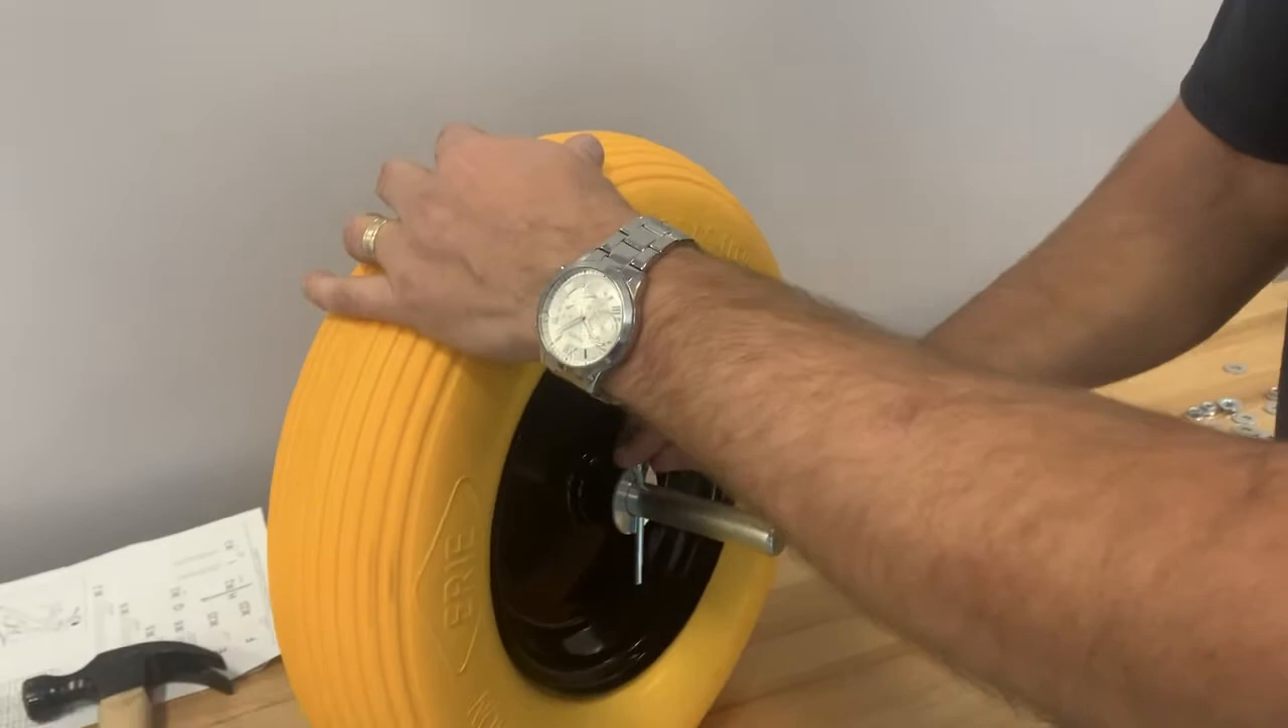So now your tire is assembled.